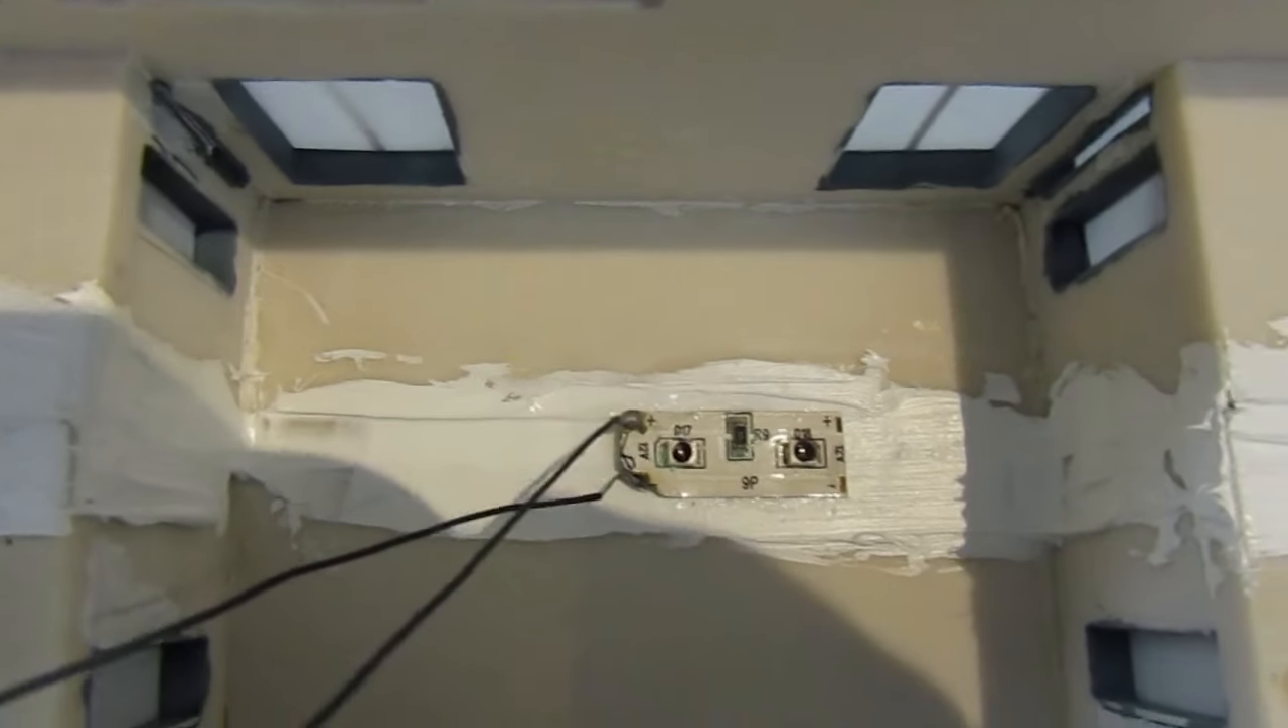OK, I've added the LED lights. I've dimmed them a bit by colouring in the lights to damp them down.